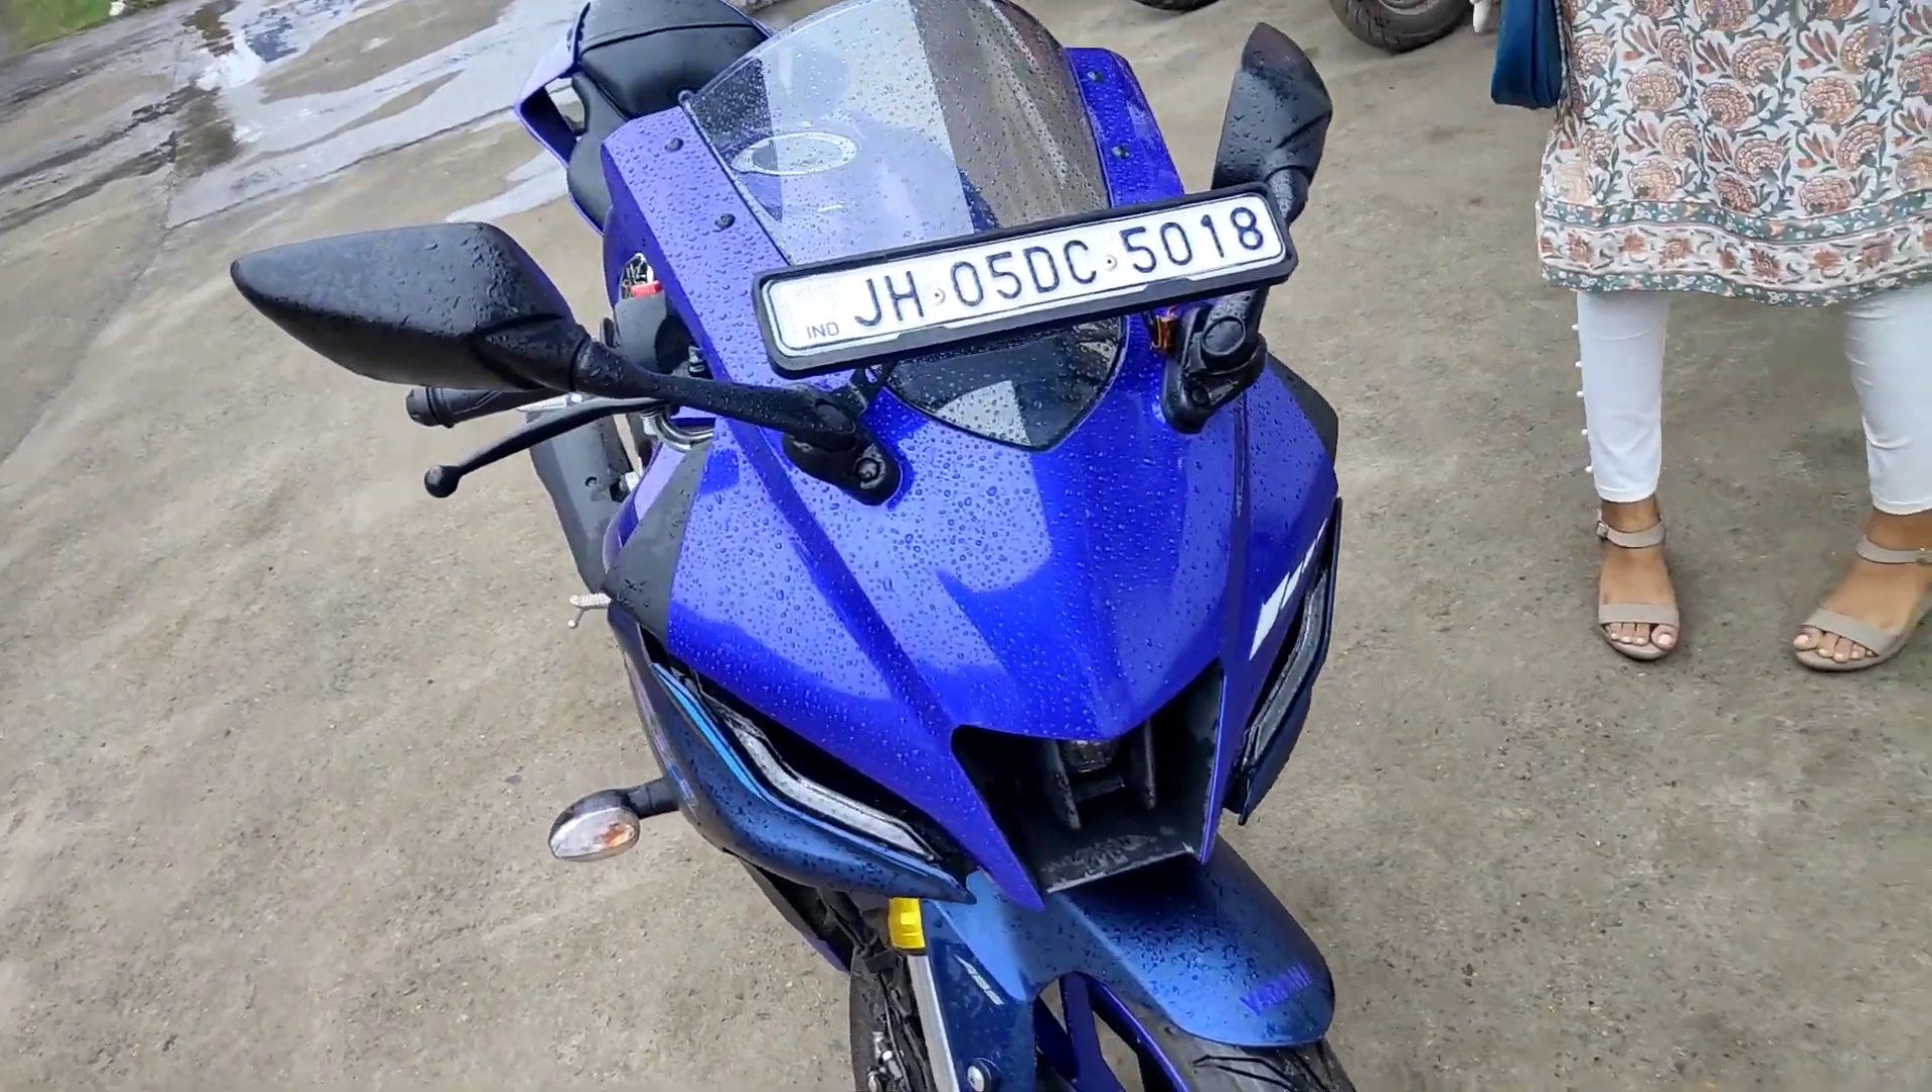तो गाइस फाइनली देख लो अपनी नंबर प्लेट लग गई है बाइक में।